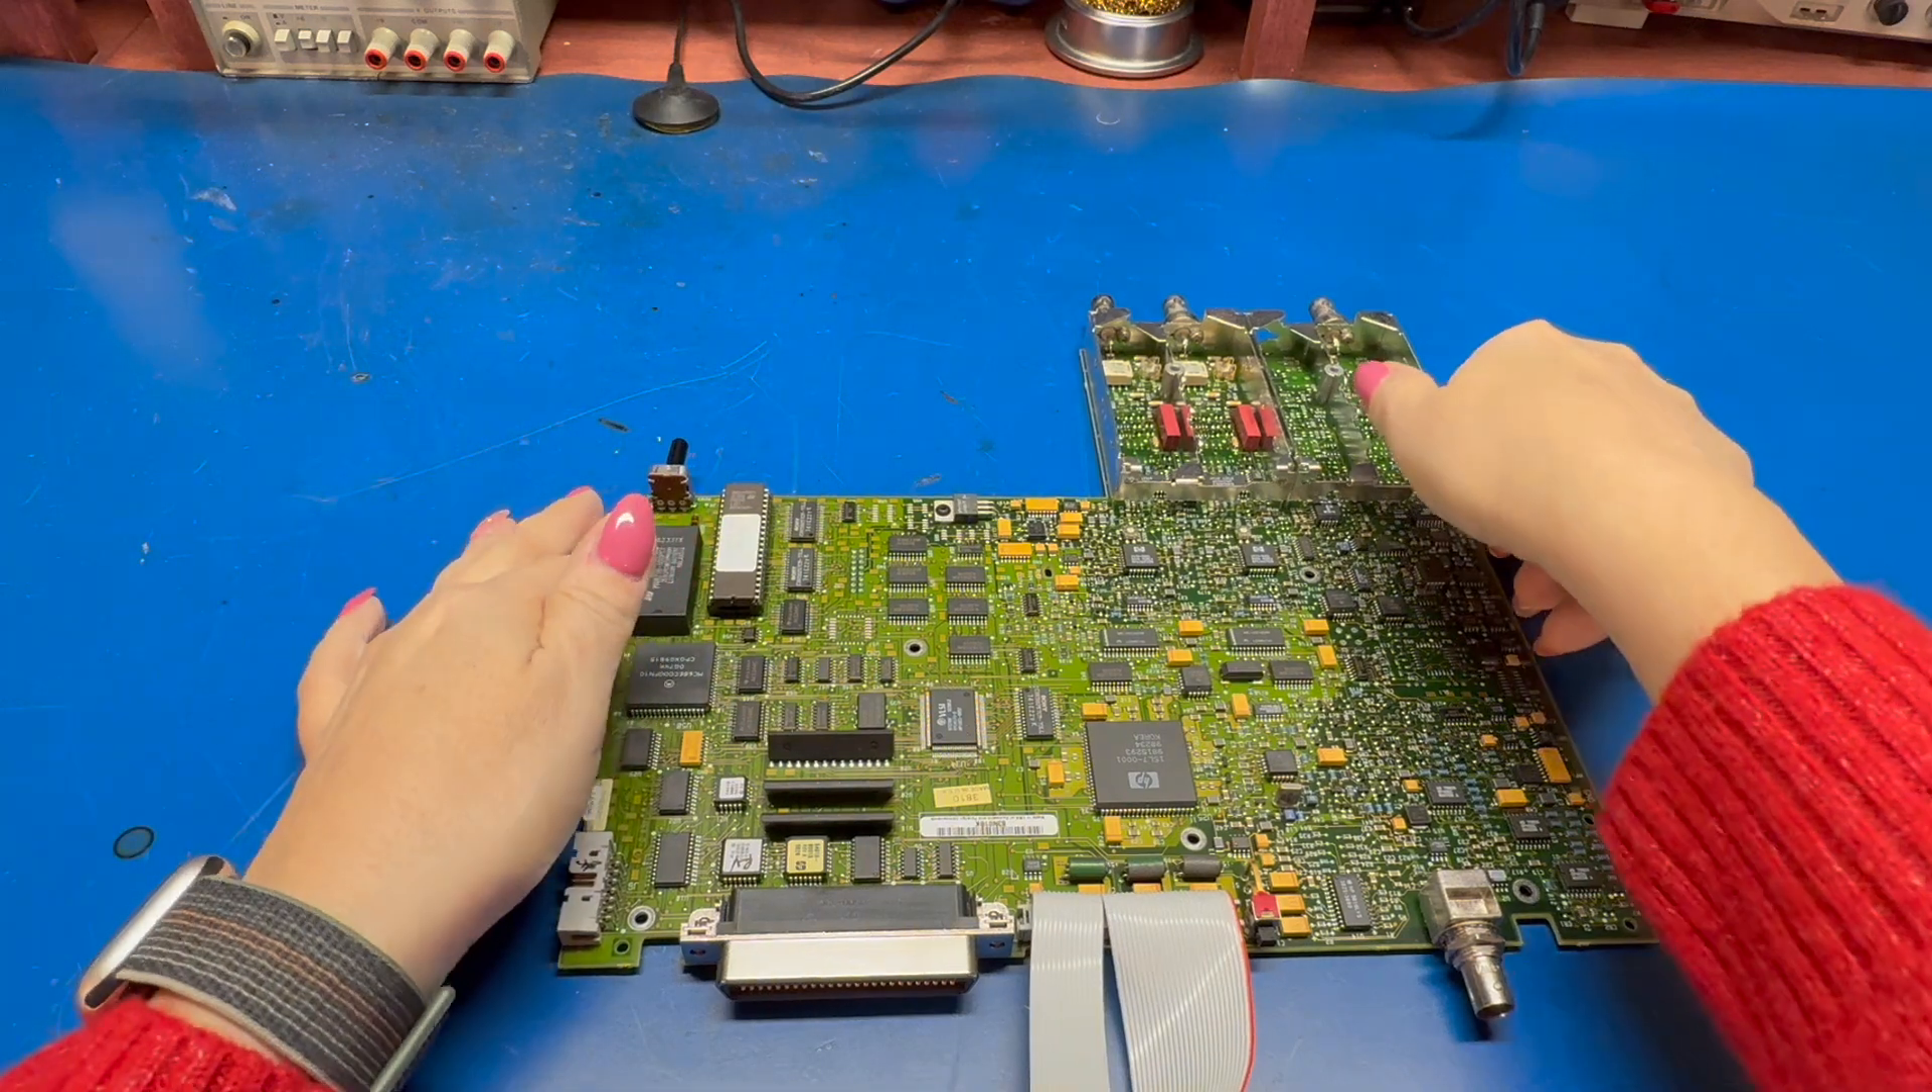All right we've got the main board out actually came out pretty easily.